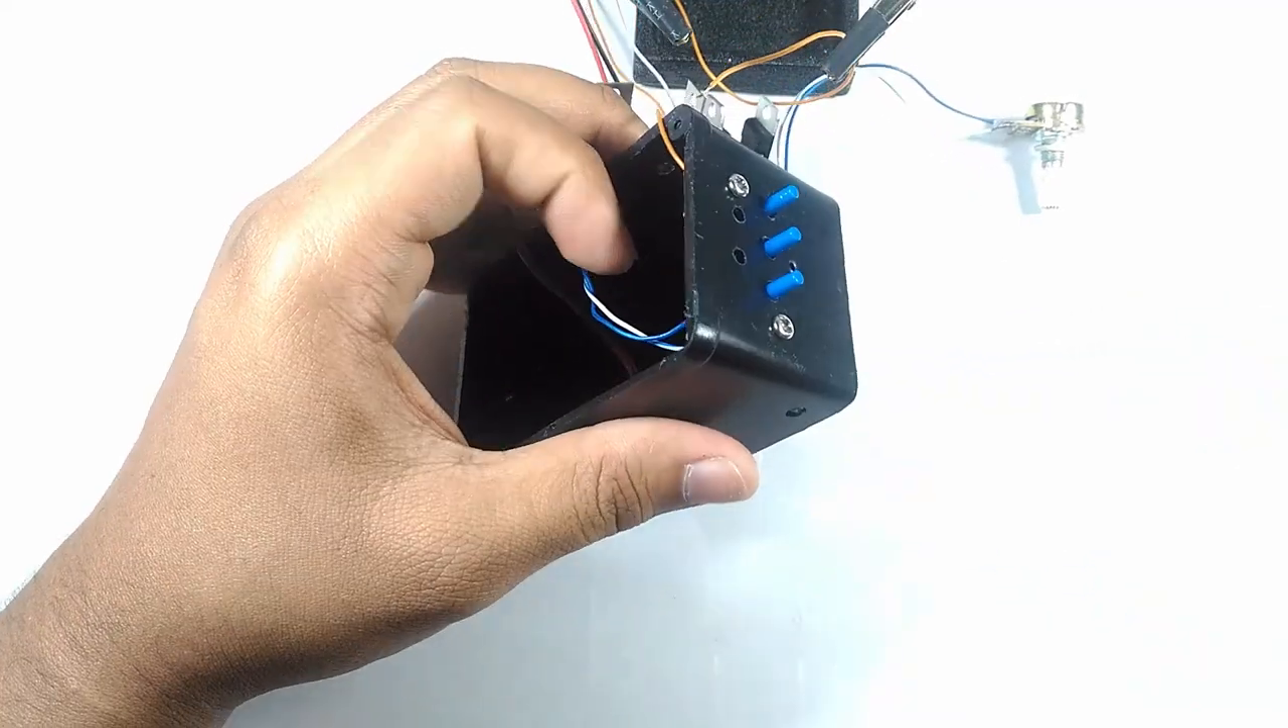Afterwards, I screwed in the buttons of the watch to the casing.